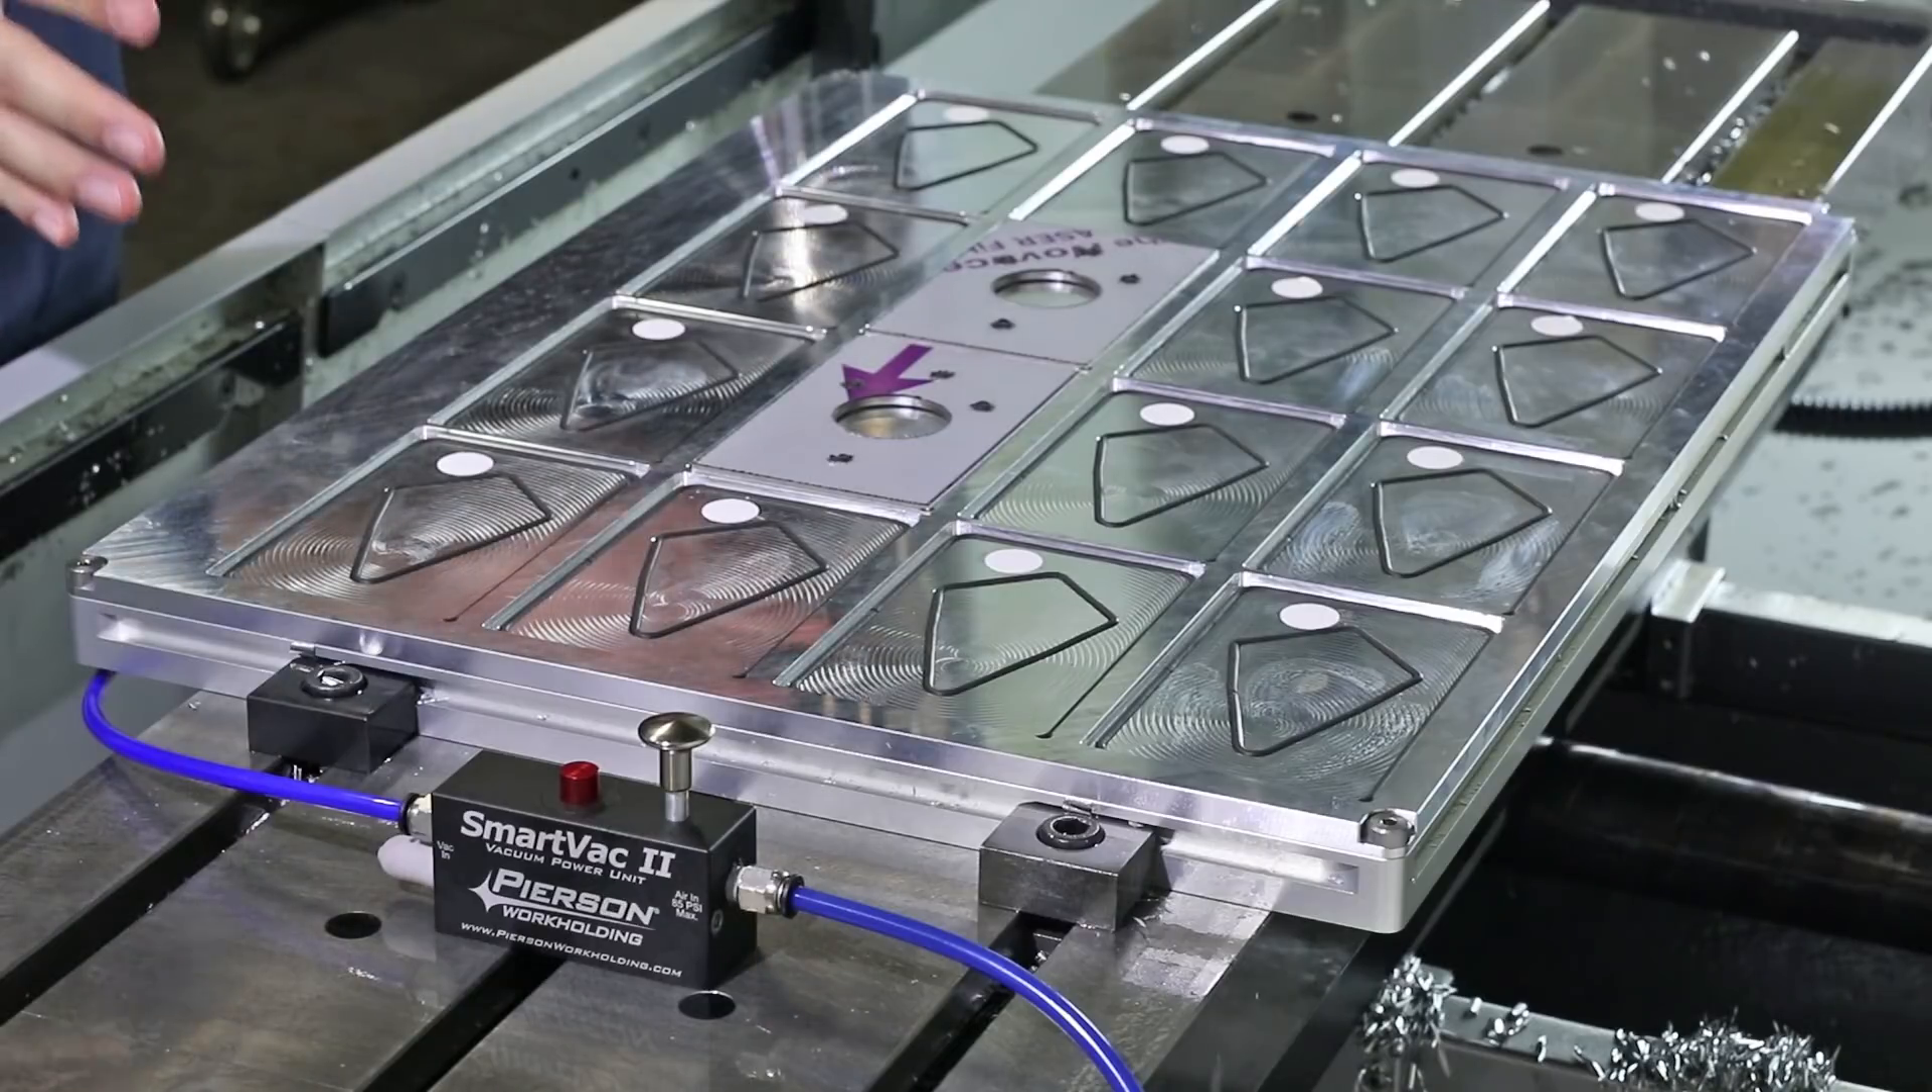Now we're watching this red button. We want to make sure that goes flush. It's not.